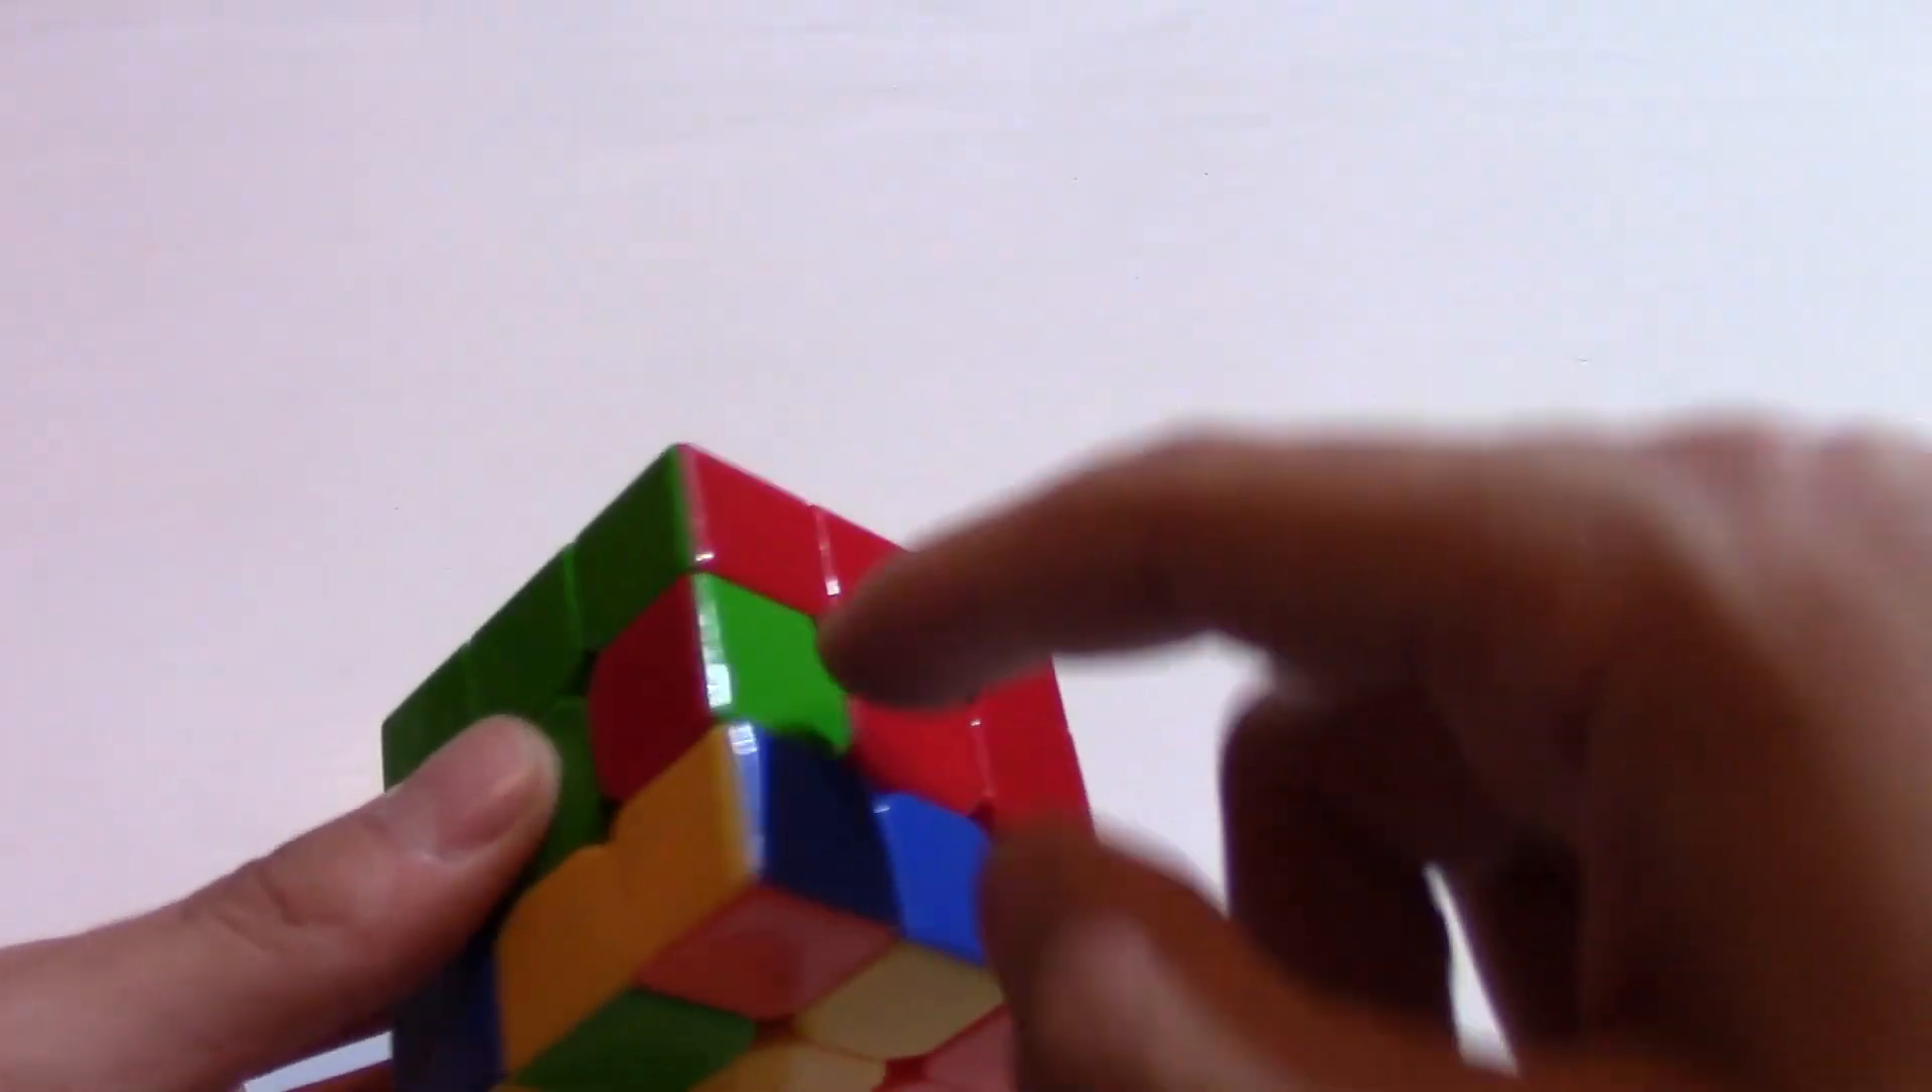The red and green piece is over here but it is like it's twisted so the green is on the red side and the red is on the green side.